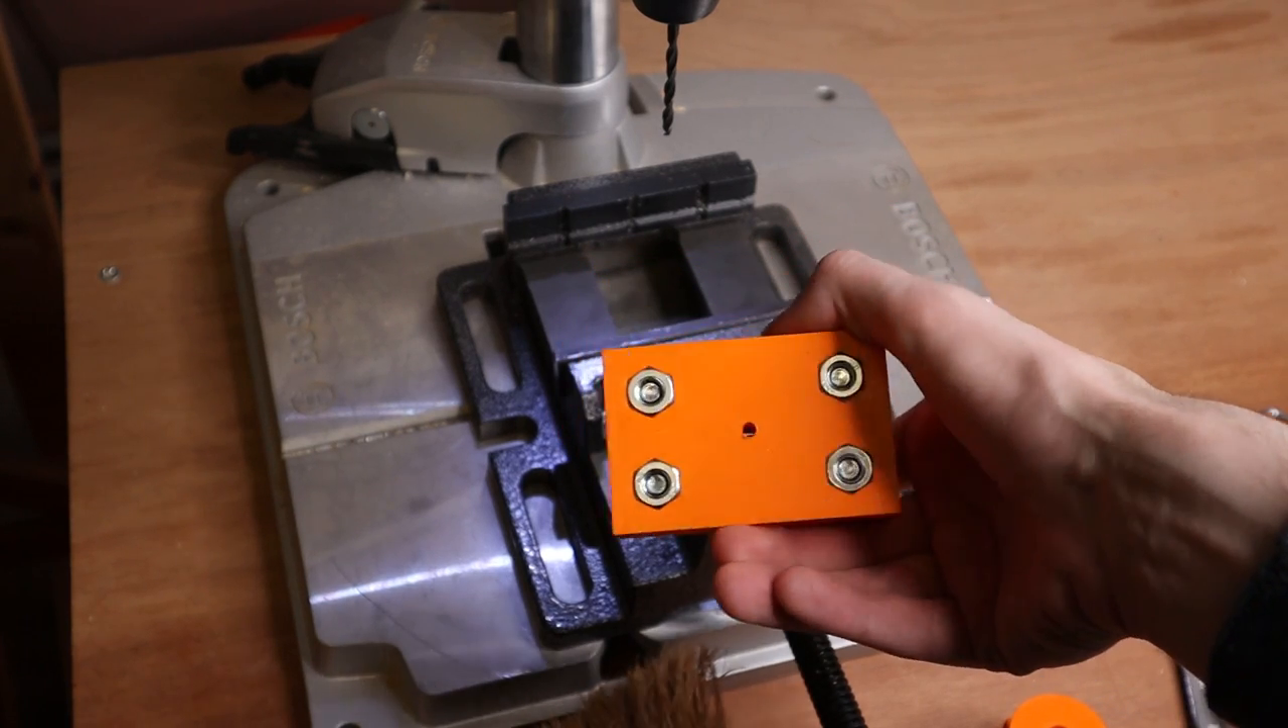I've now closed up the jig so we have the bolt heads on top with the nuts here on the bottom.